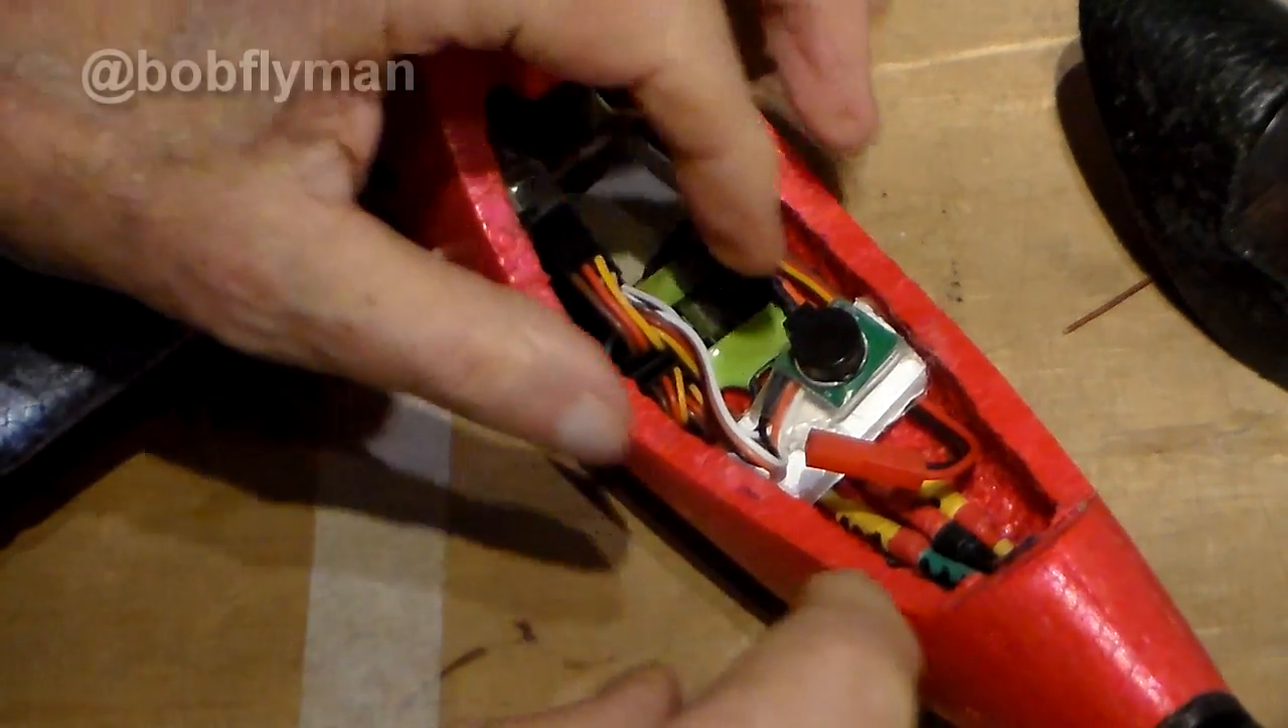So, as you can see, electrics are in.